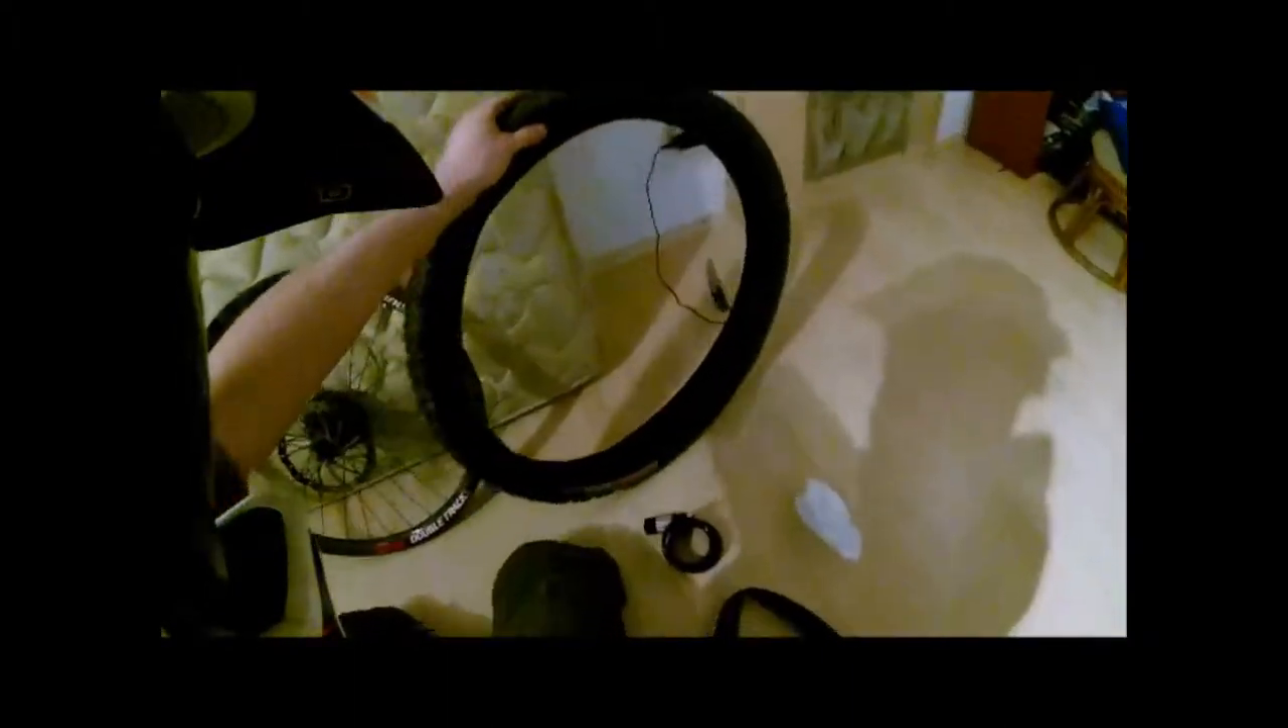Now, the only thing that's left to do is to put the new tire on.